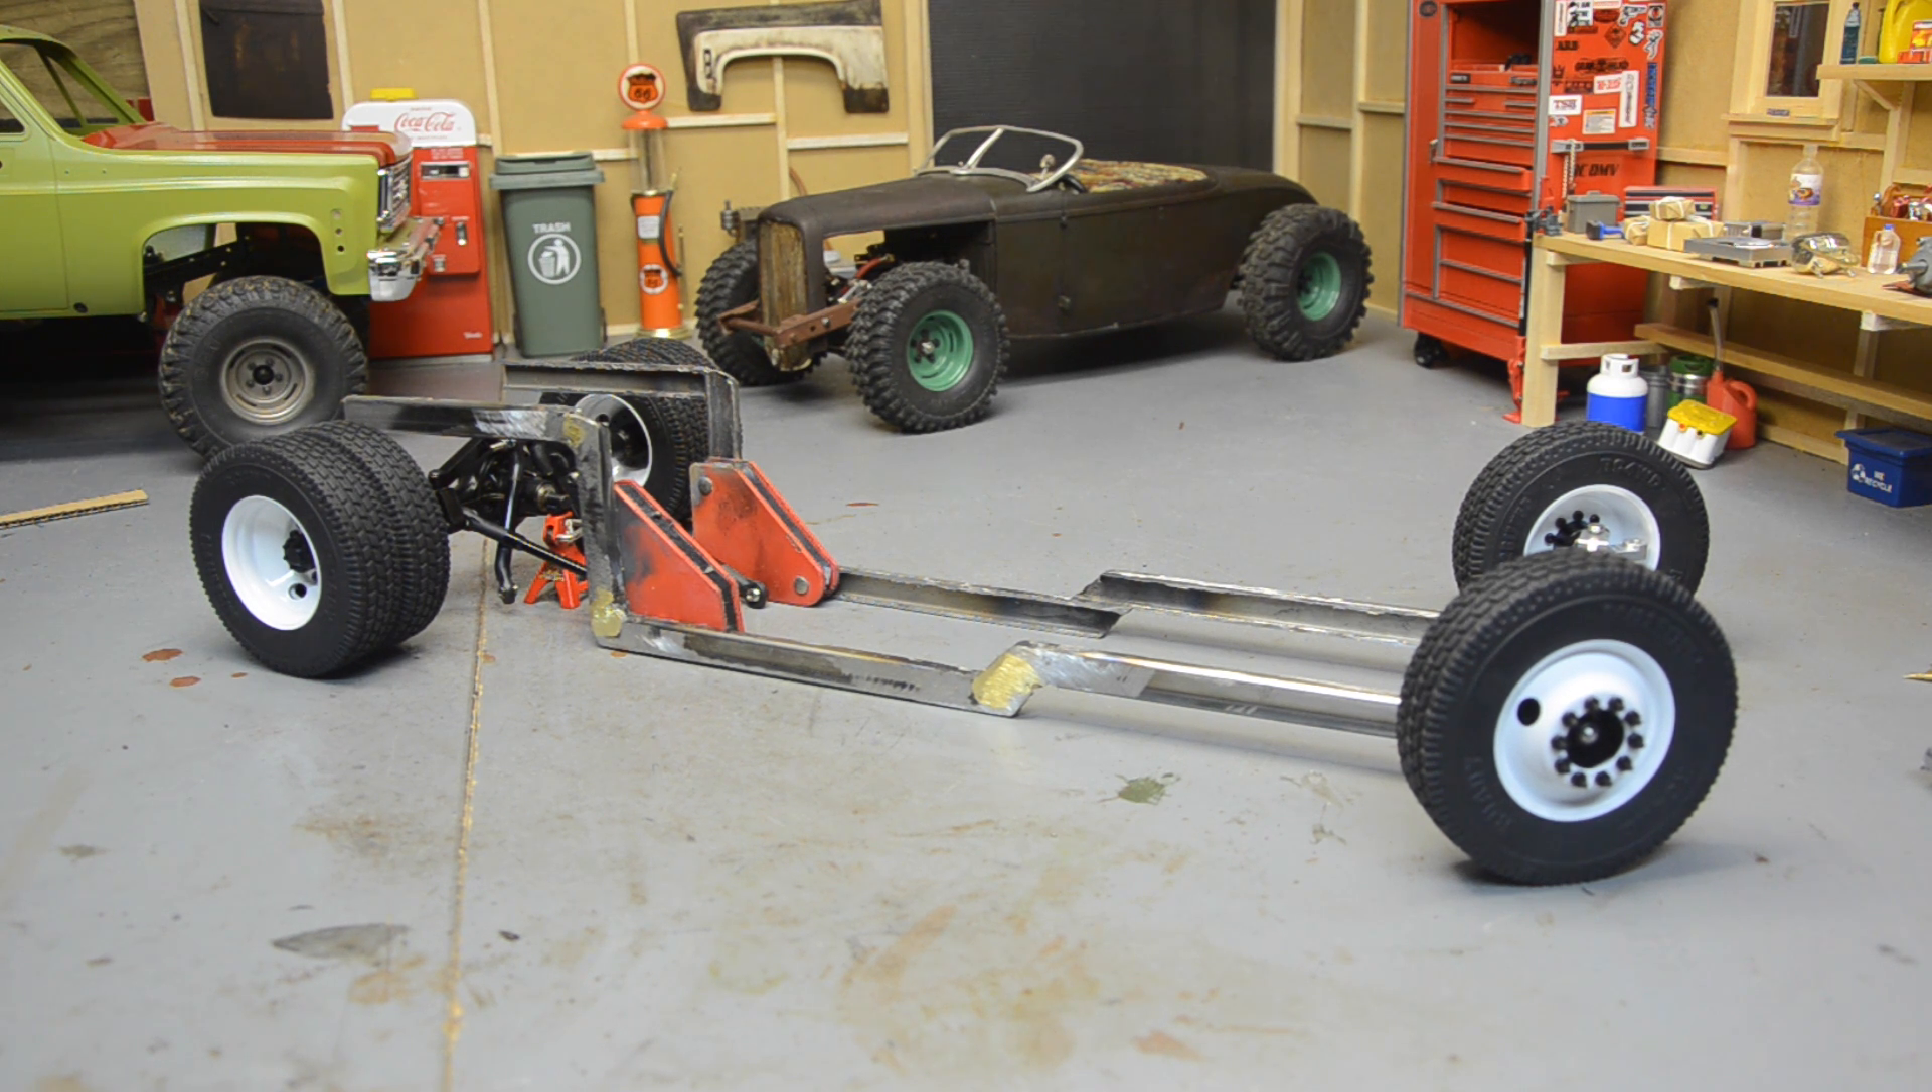There's the basic chassis I got the rails I don't have any cross members yet.